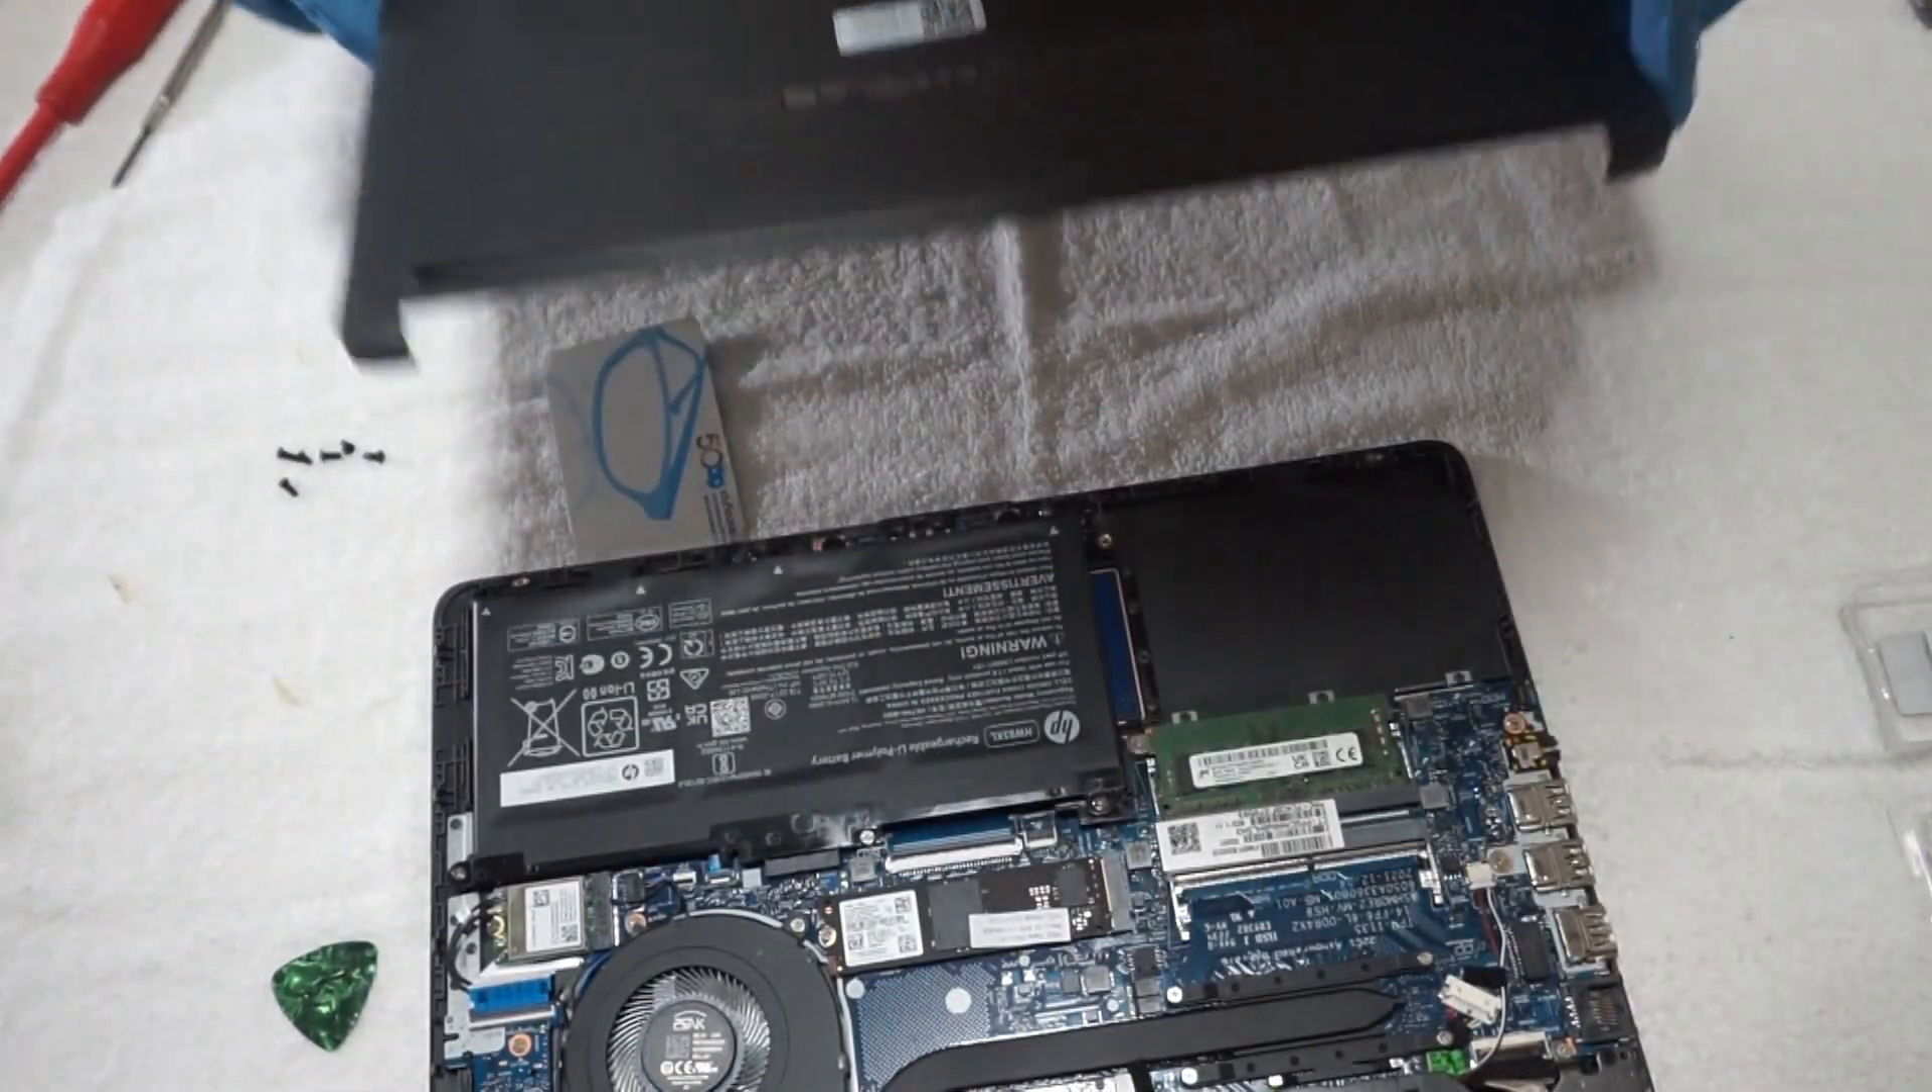And now I have opened the bottom panel this is what this looks like when it's open.